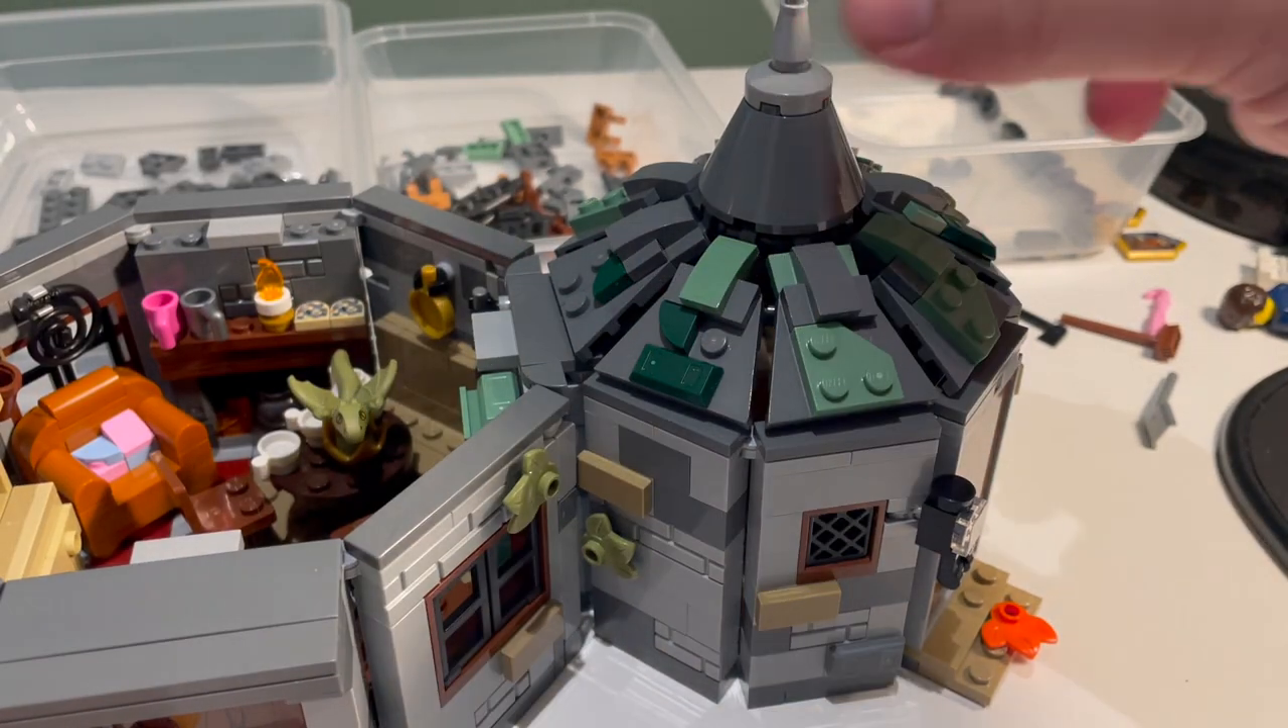Here's the smaller roof all put together.